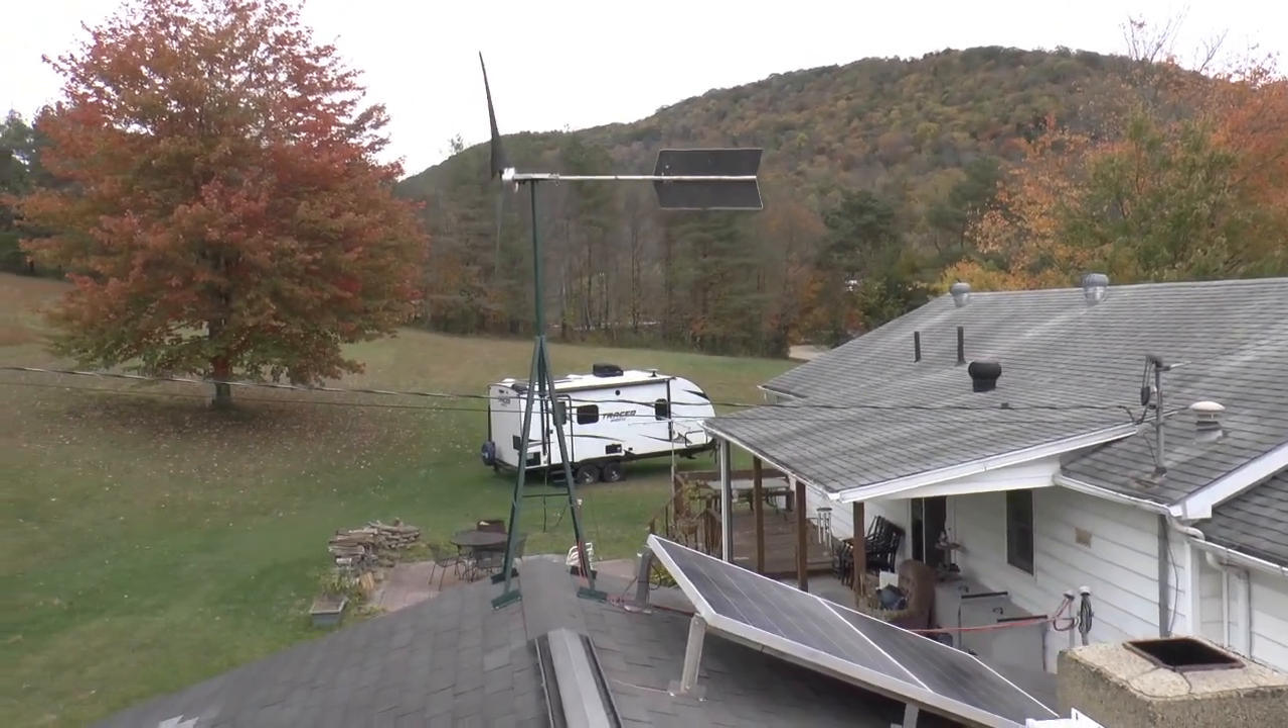So I got the hoverboard windmill mounted. I made this little tower thing.